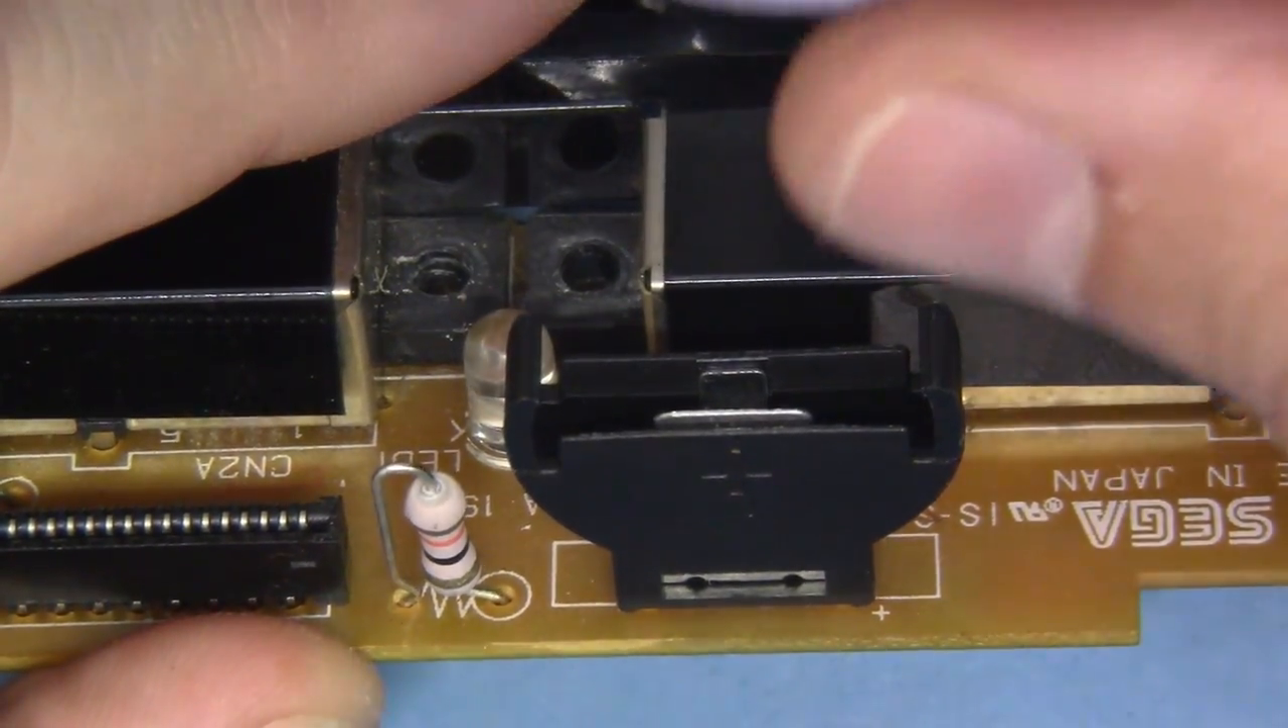Now, we have a convenient battery holder installed here.